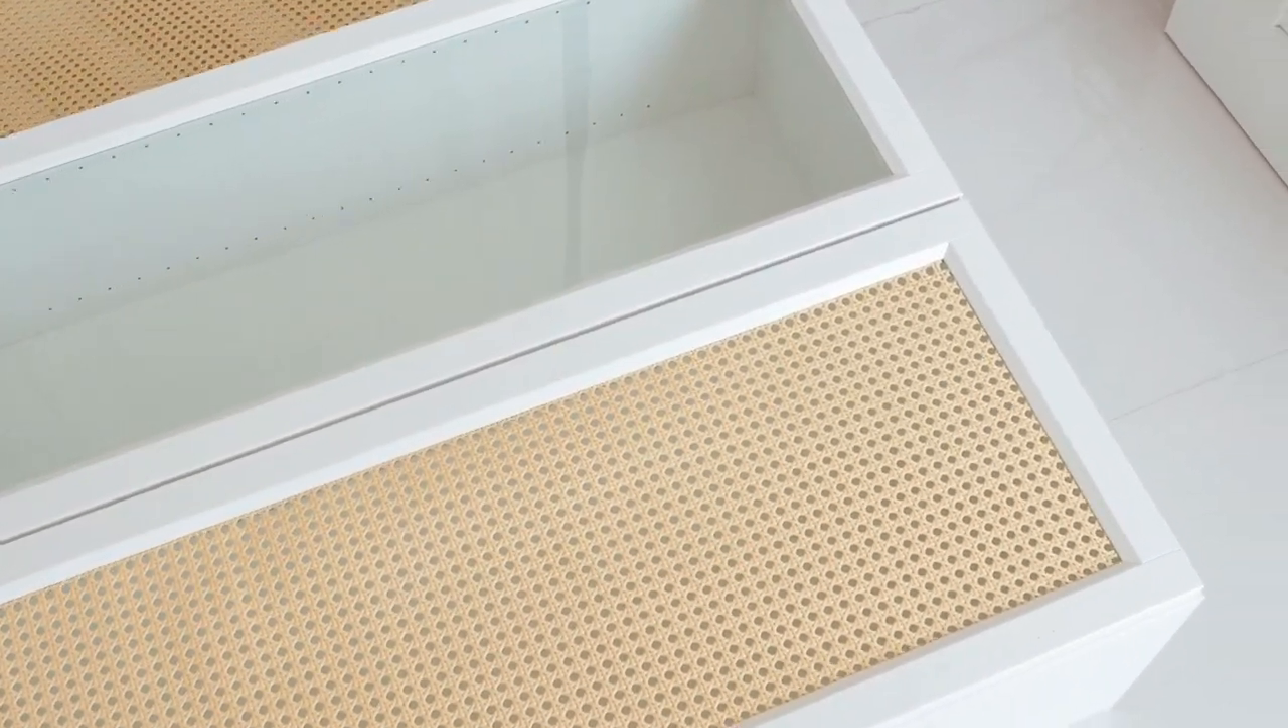One door done, one more to go.